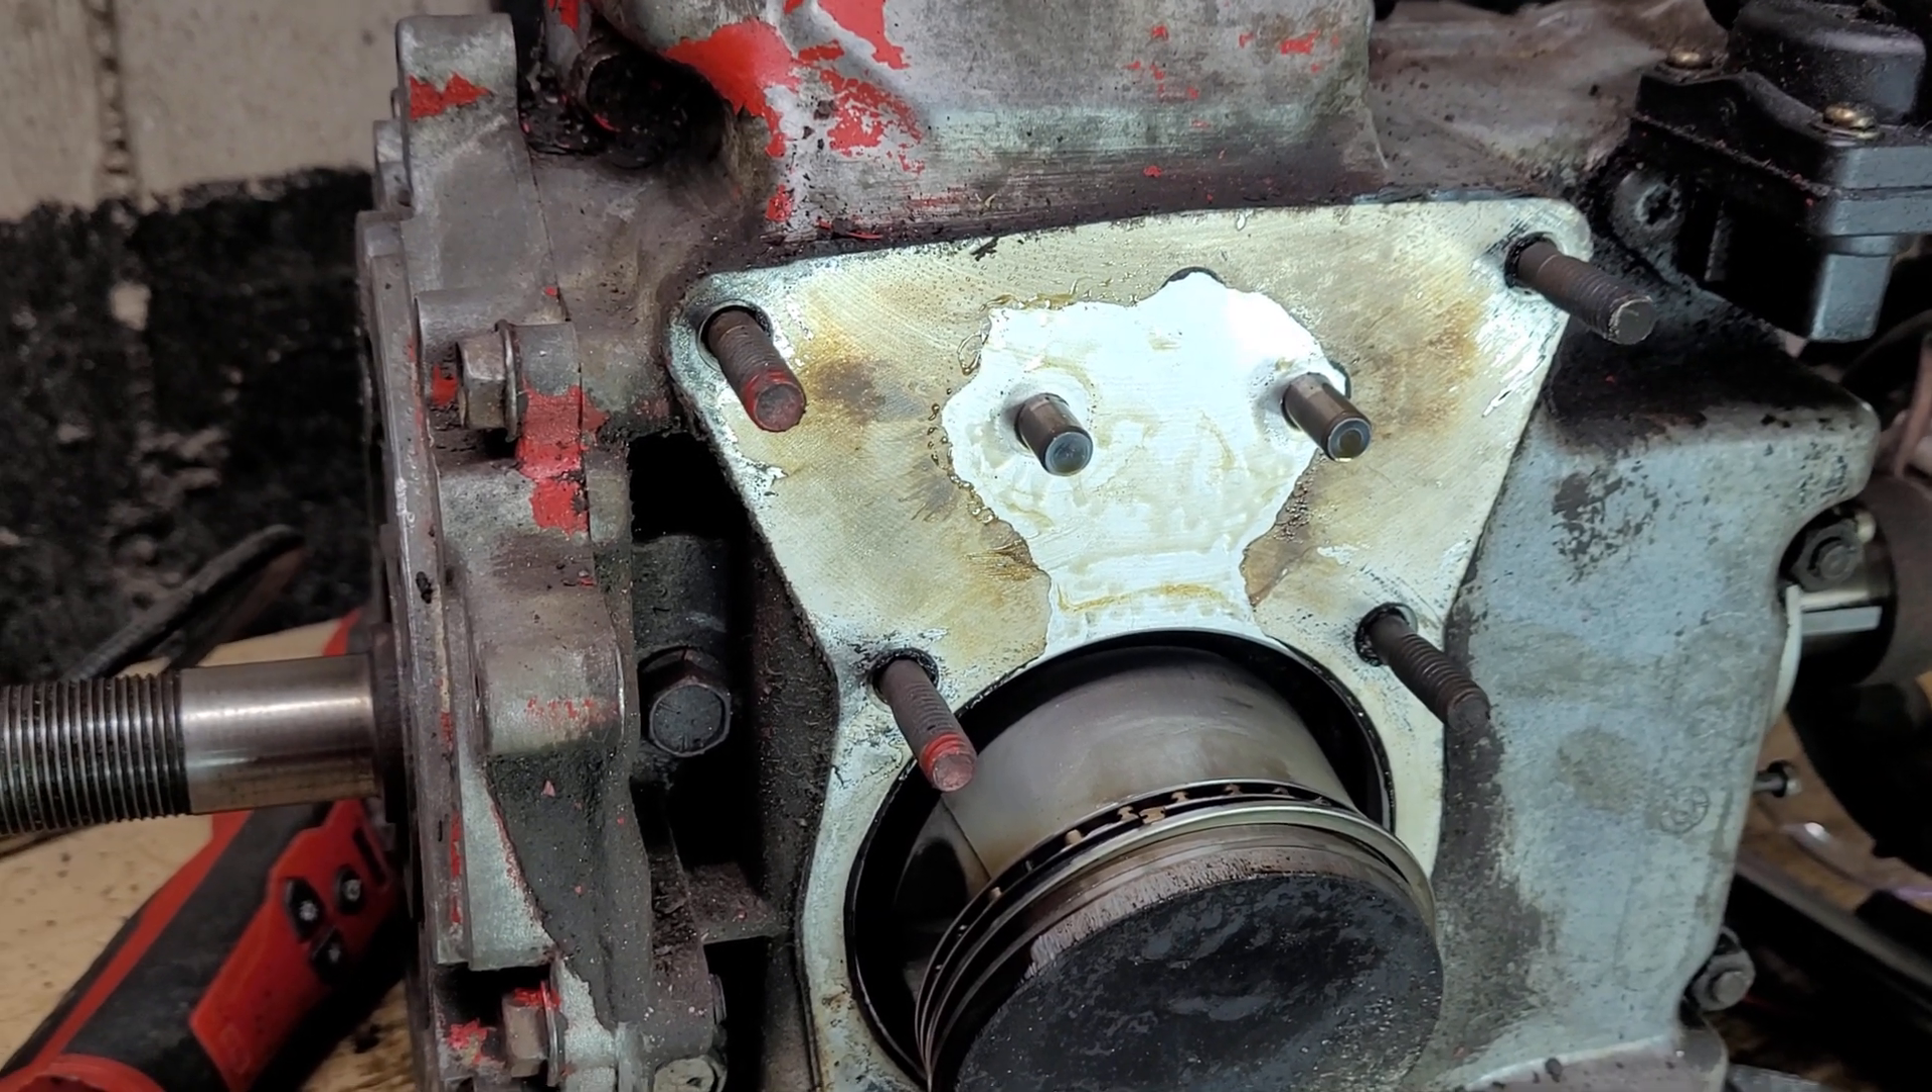With the jug removed, you can see where there was some sort of sealant that was applied at the factory.